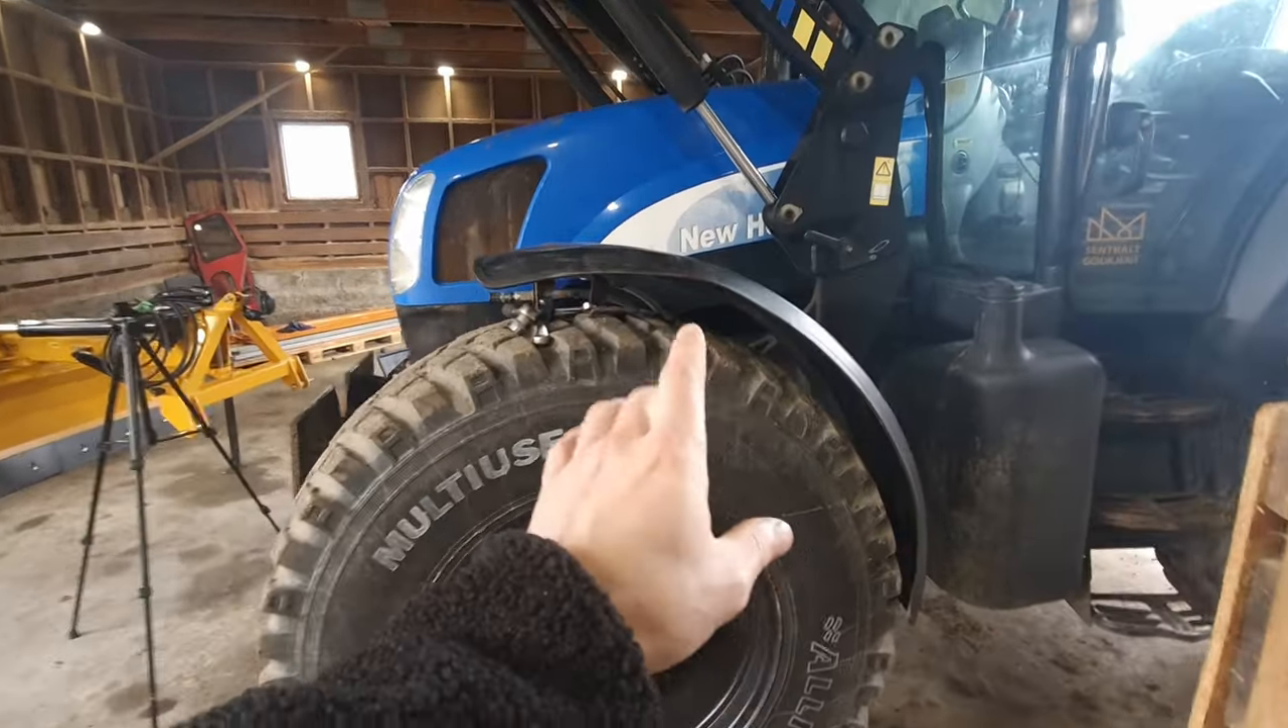The fender is on. It's wide up top there. And then it narrows down.